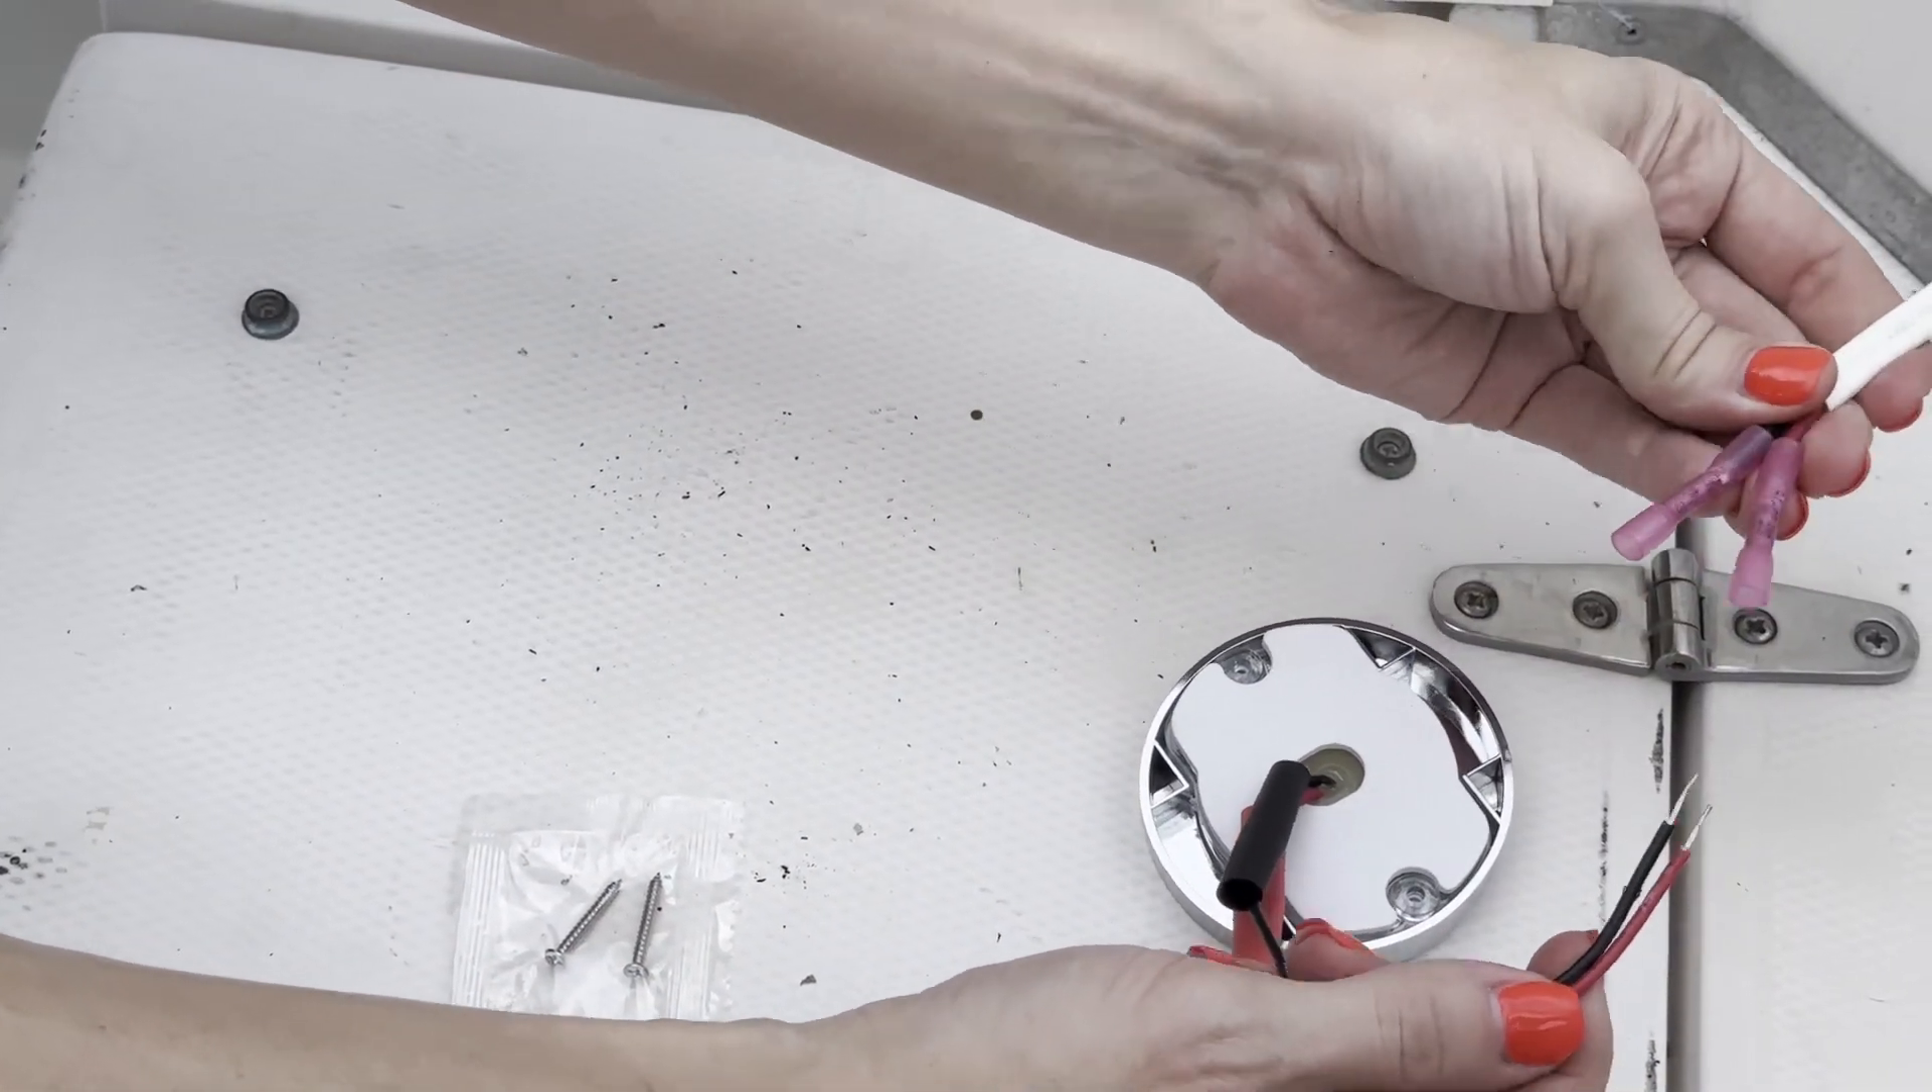So we've put our heat shrink on here on each of our wires.